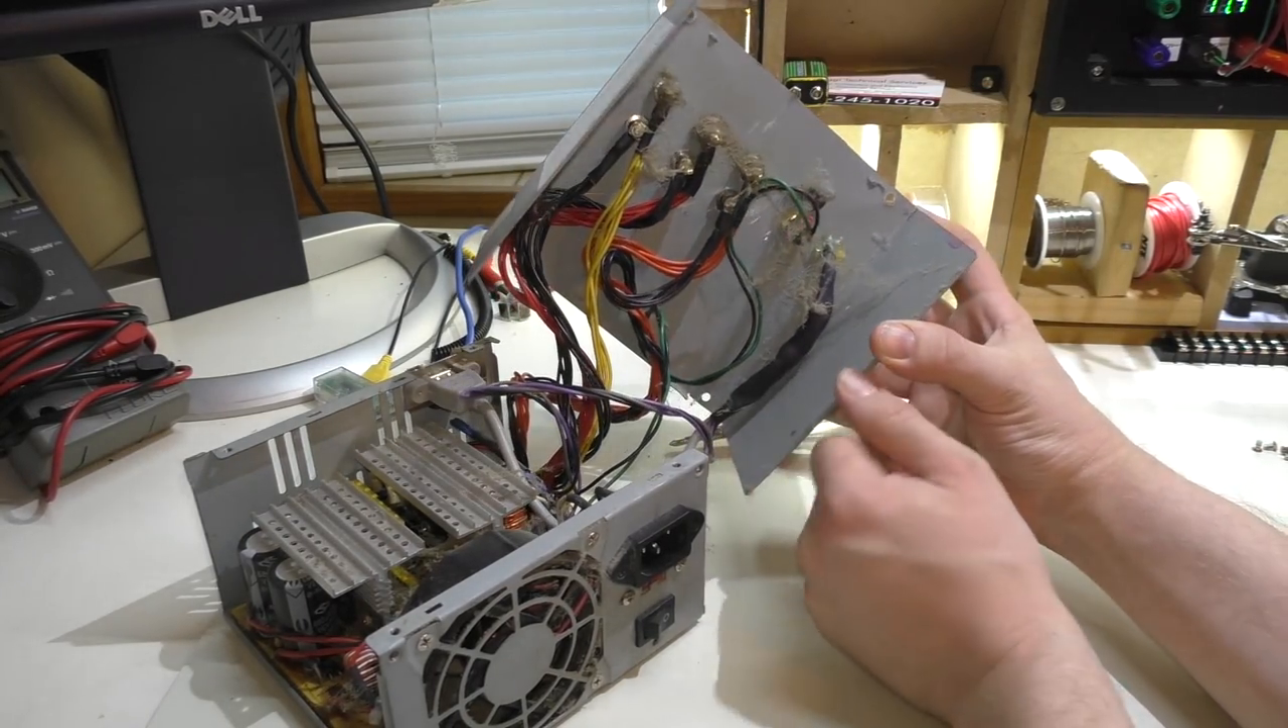All I basically did was connected all the colors together. So all the yellows, all the oranges, the reds, the blacks, so on and so forth, they're all just kind of connected together. And they're connected to terminals here.